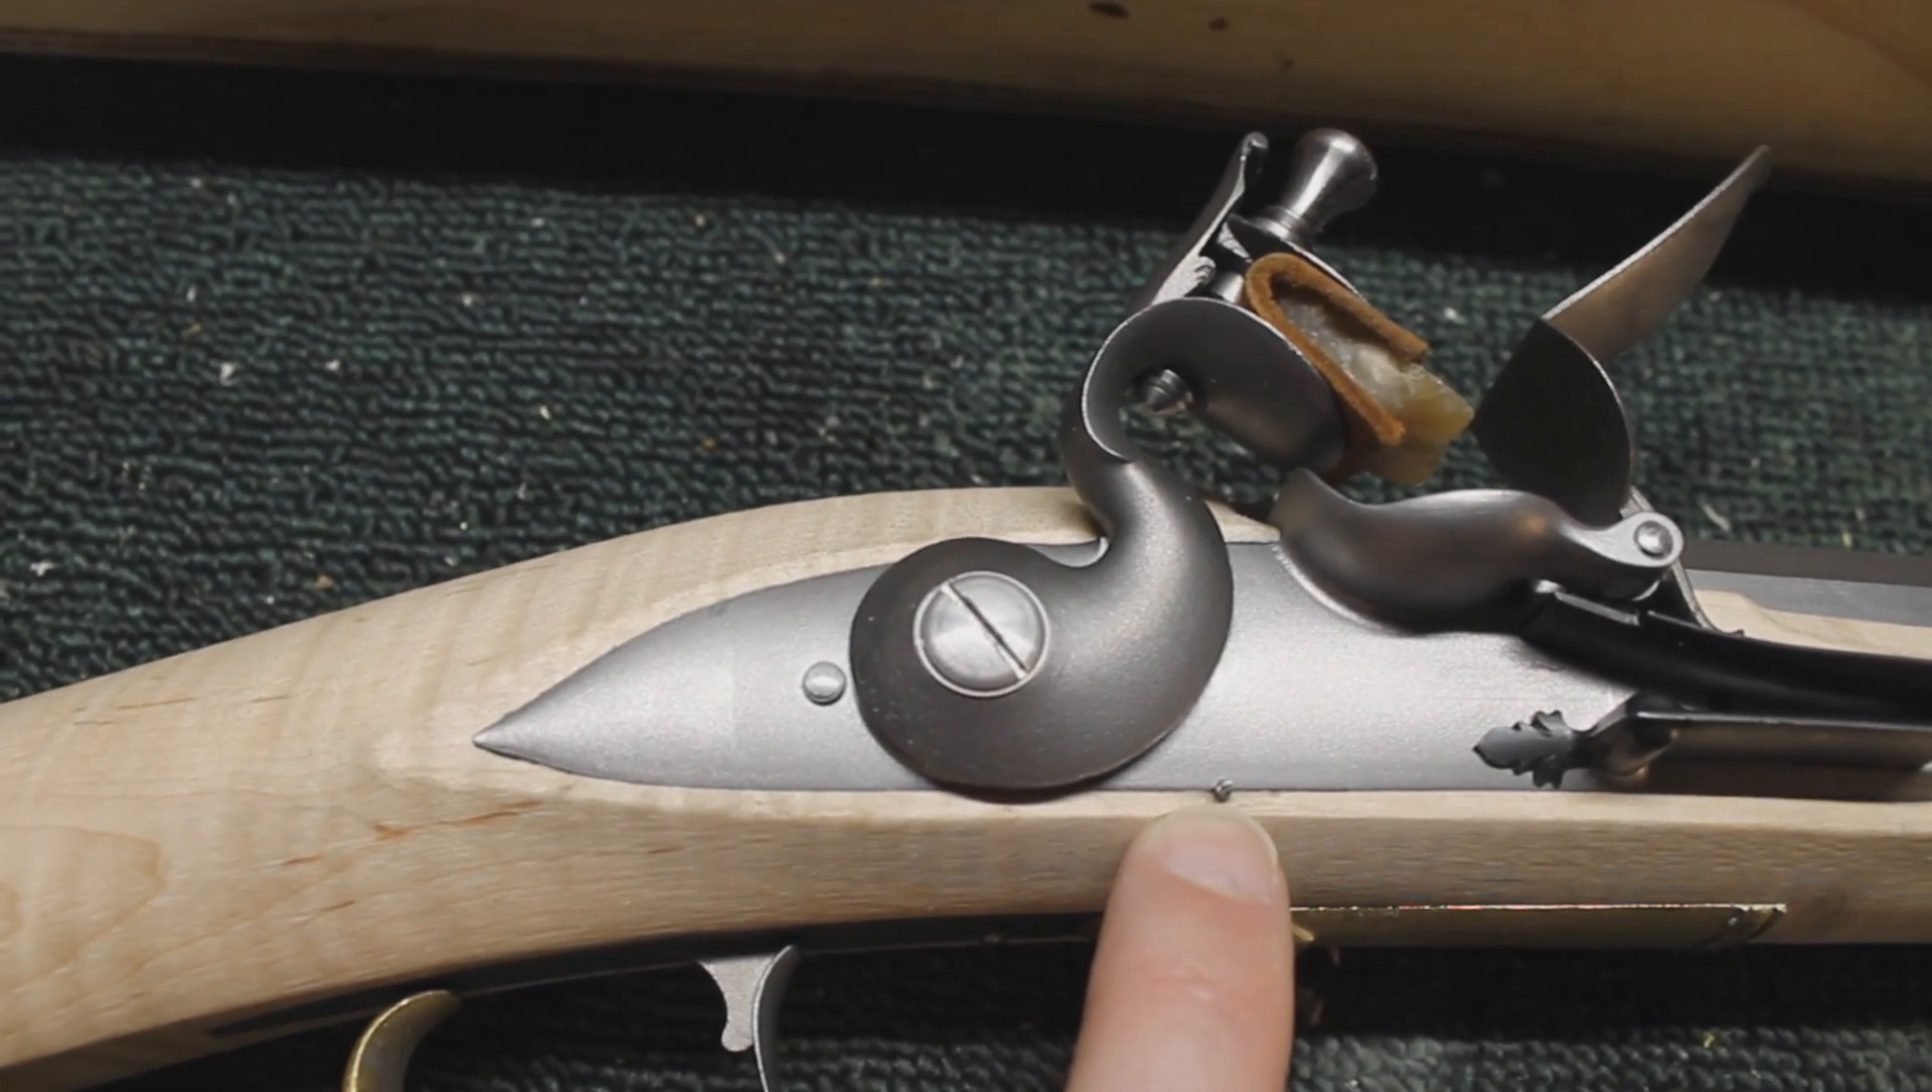Lock fitment is really nice.